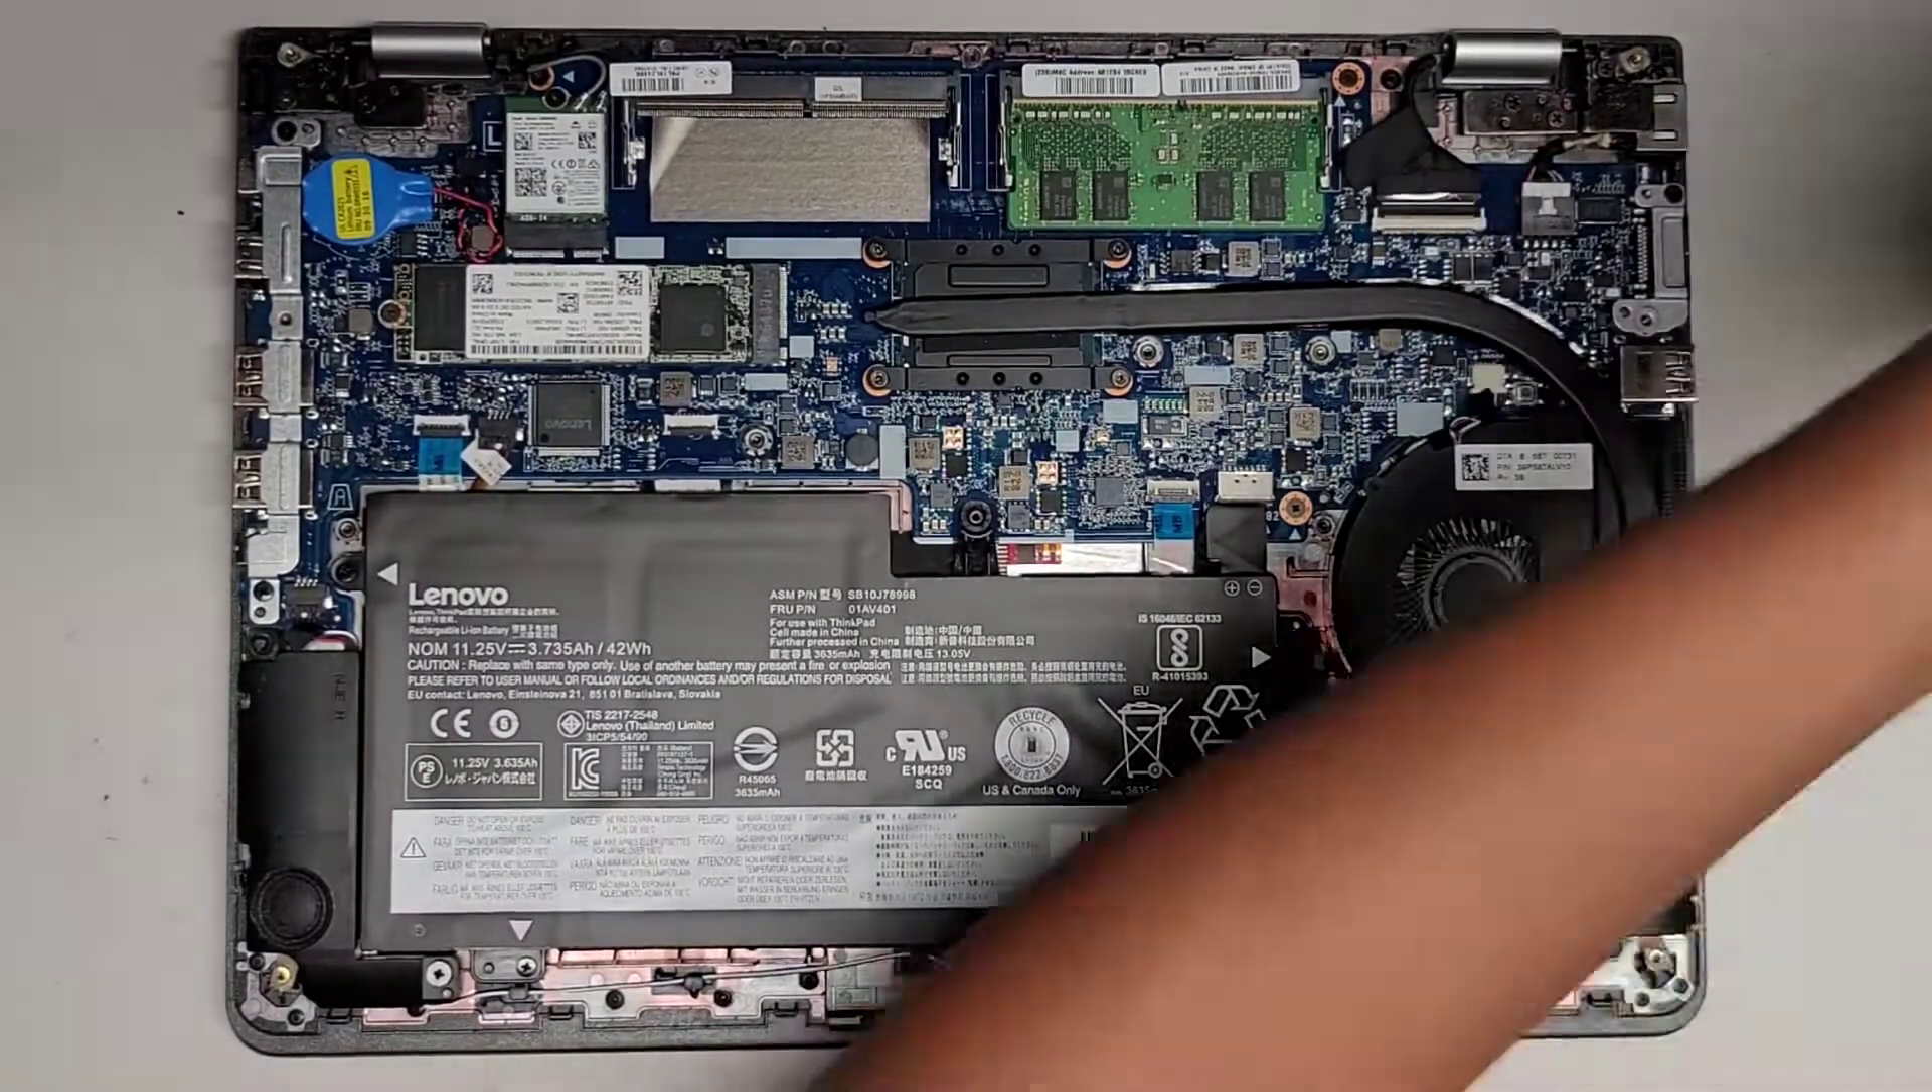You can see we got the bottom cover off, that came out pretty easily.